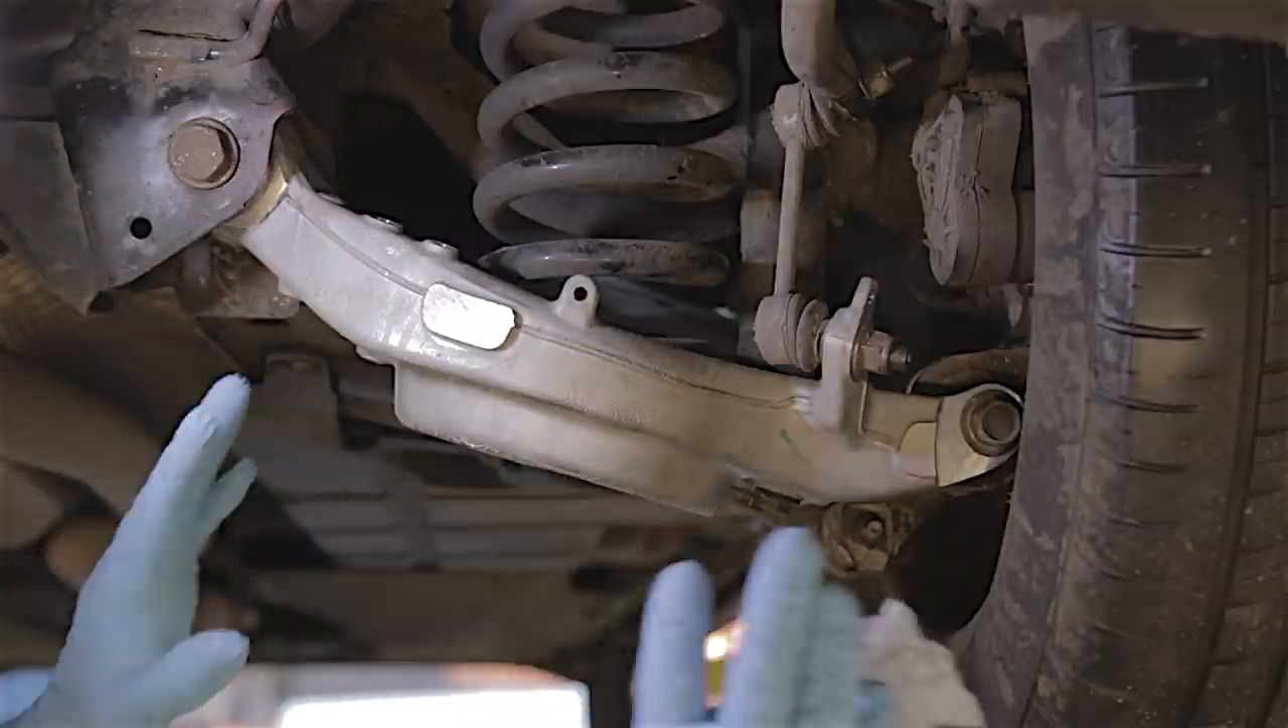This arm is all bolted back up. I've gone over all the bolts twice.